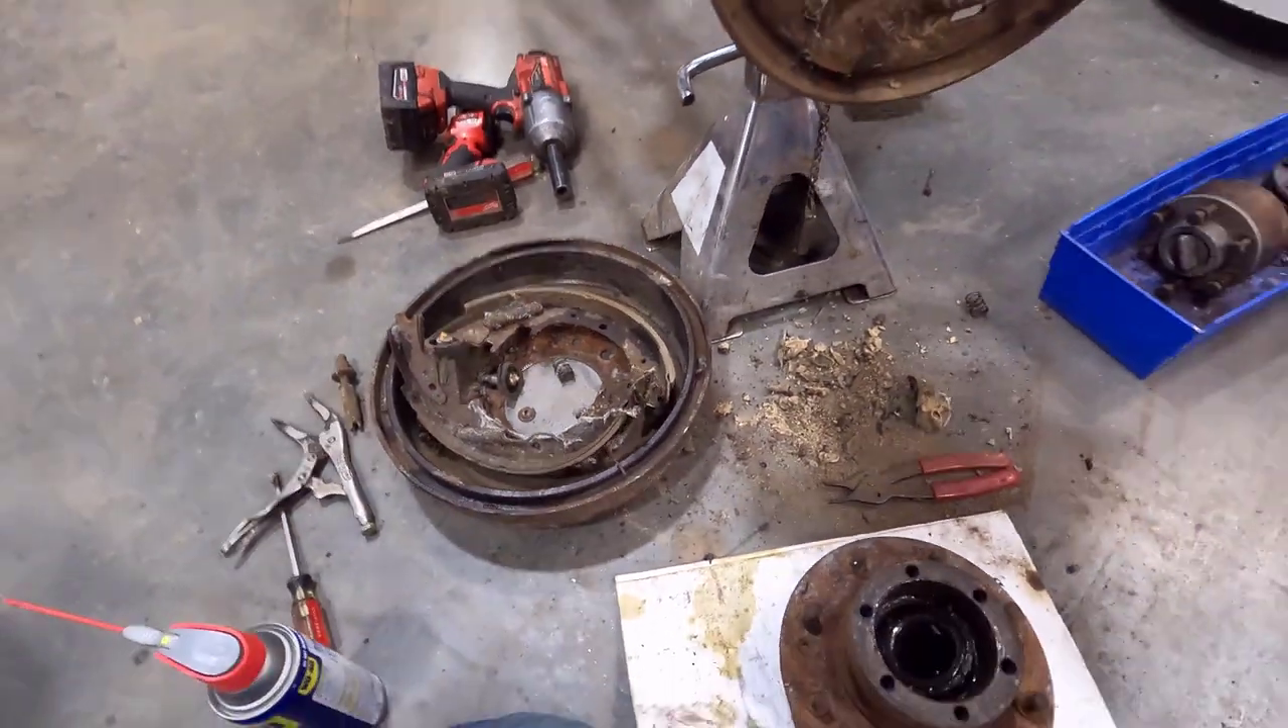Okay guys, well I got the brakes all torn apart.